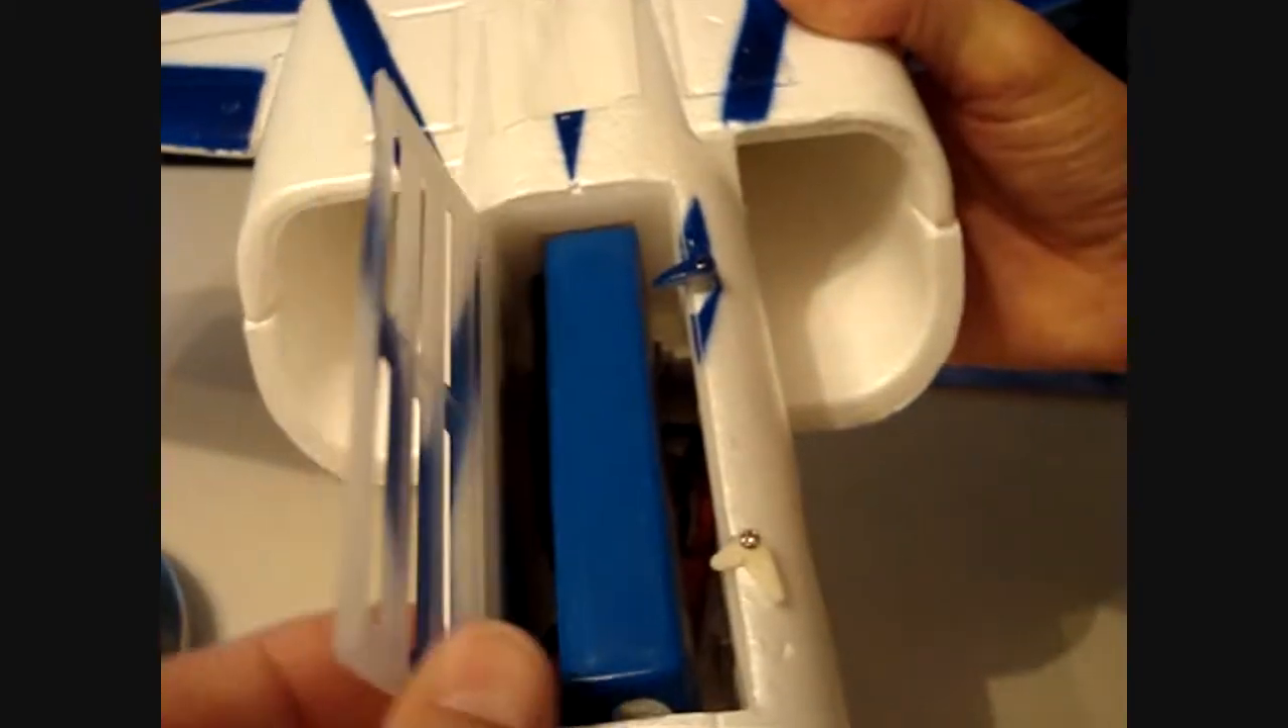We've got our battery installed. She sets in there real nice. It just fits. Real nice installation there.